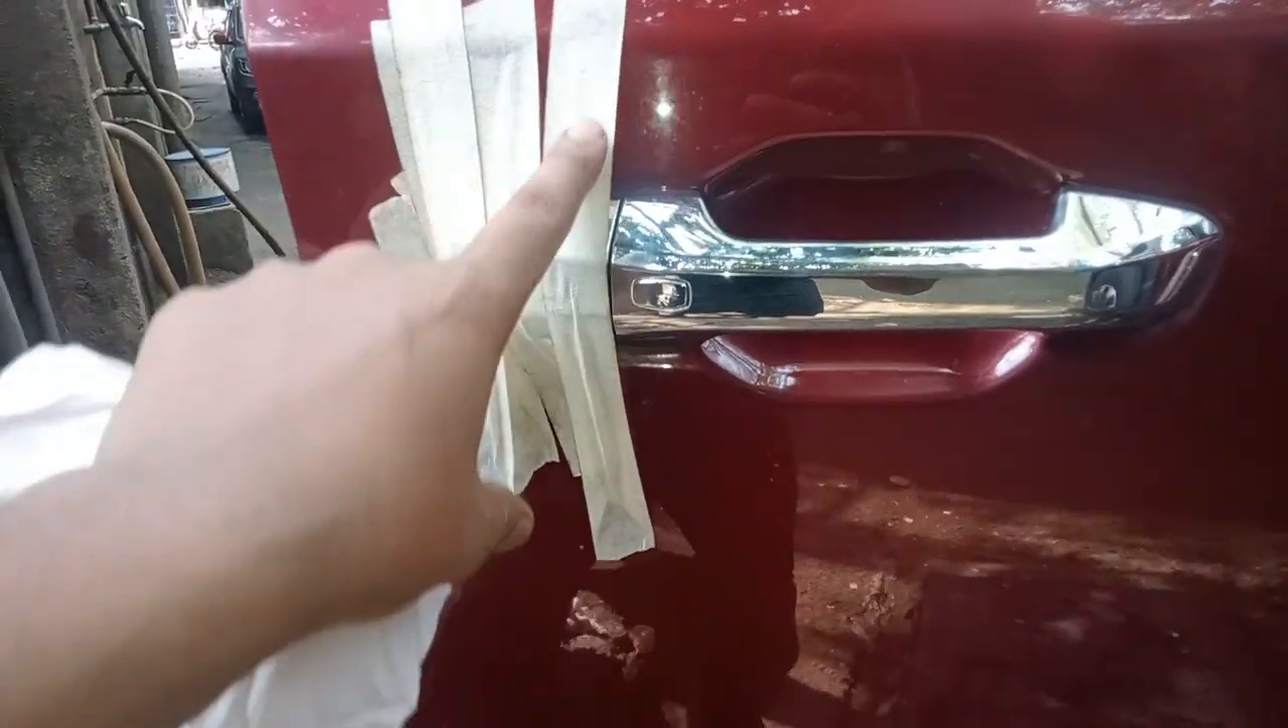हमने डोर हैंडल भी फिट कर दिया है।